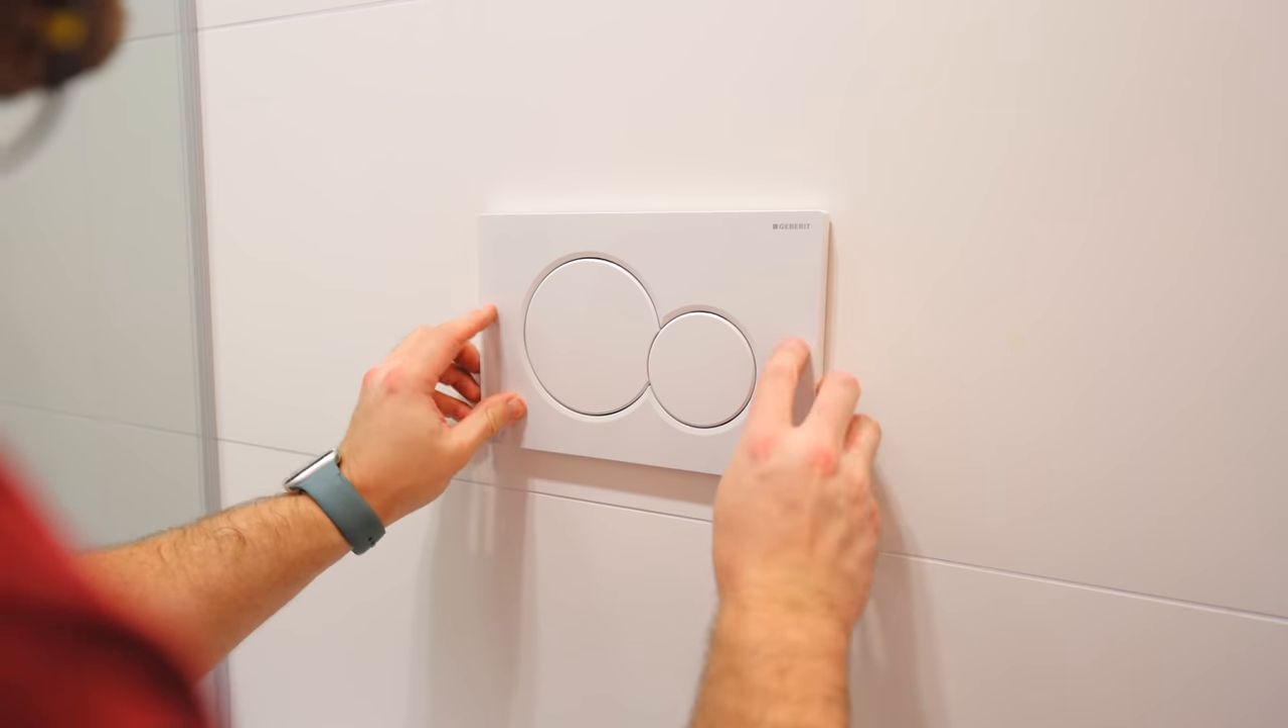Next, I got the actuator plate mounted, which basically just covers up the rough -in opening and gives you some nice looking buttons to press.